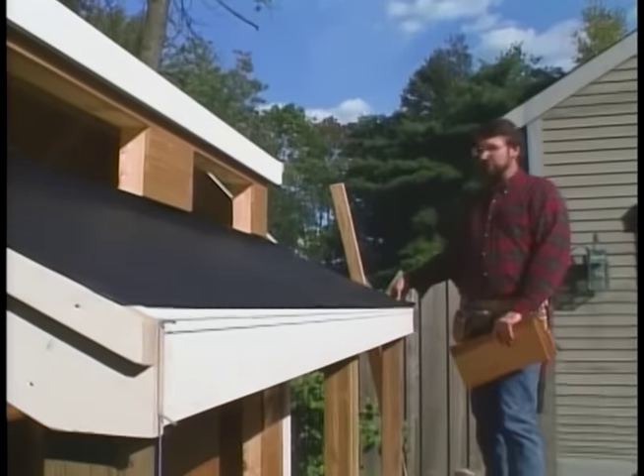To give the plywood on the roof some additional protection from moisture, I've installed a layer of 15 pound tar paper.